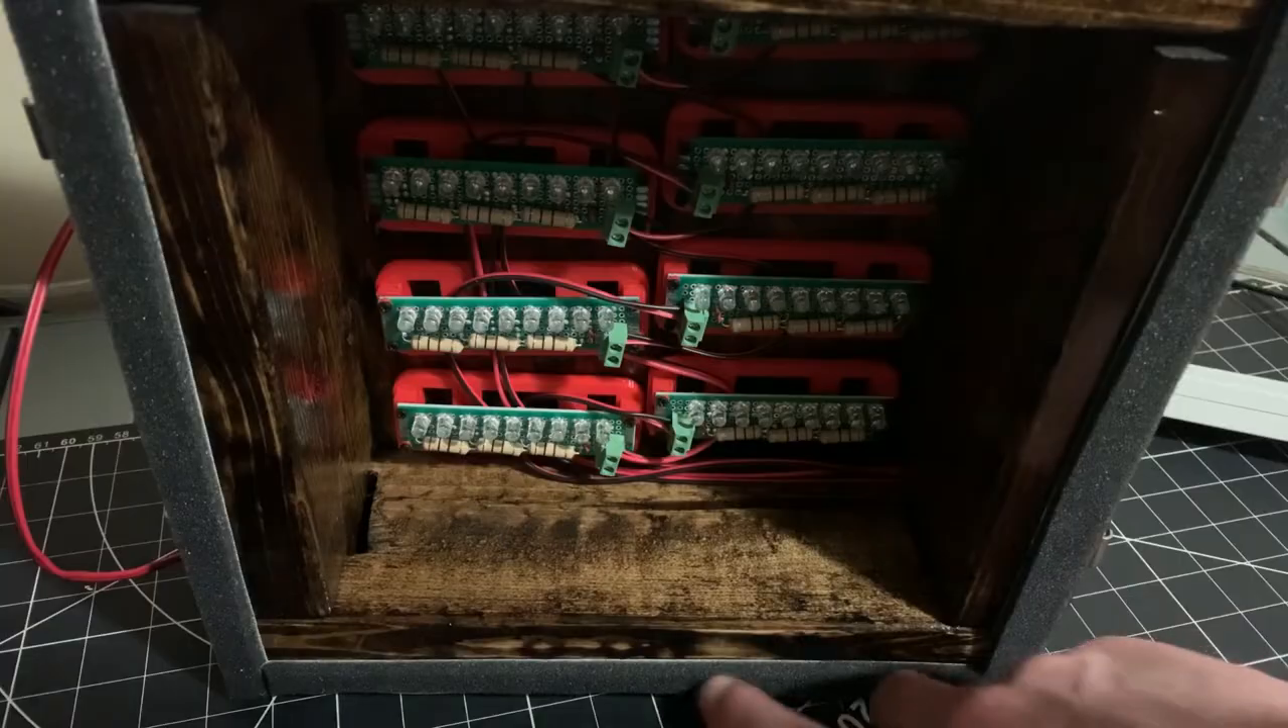One other small addition that I made is I put on these foam adhesive strips. So you can see them right around the edge here.